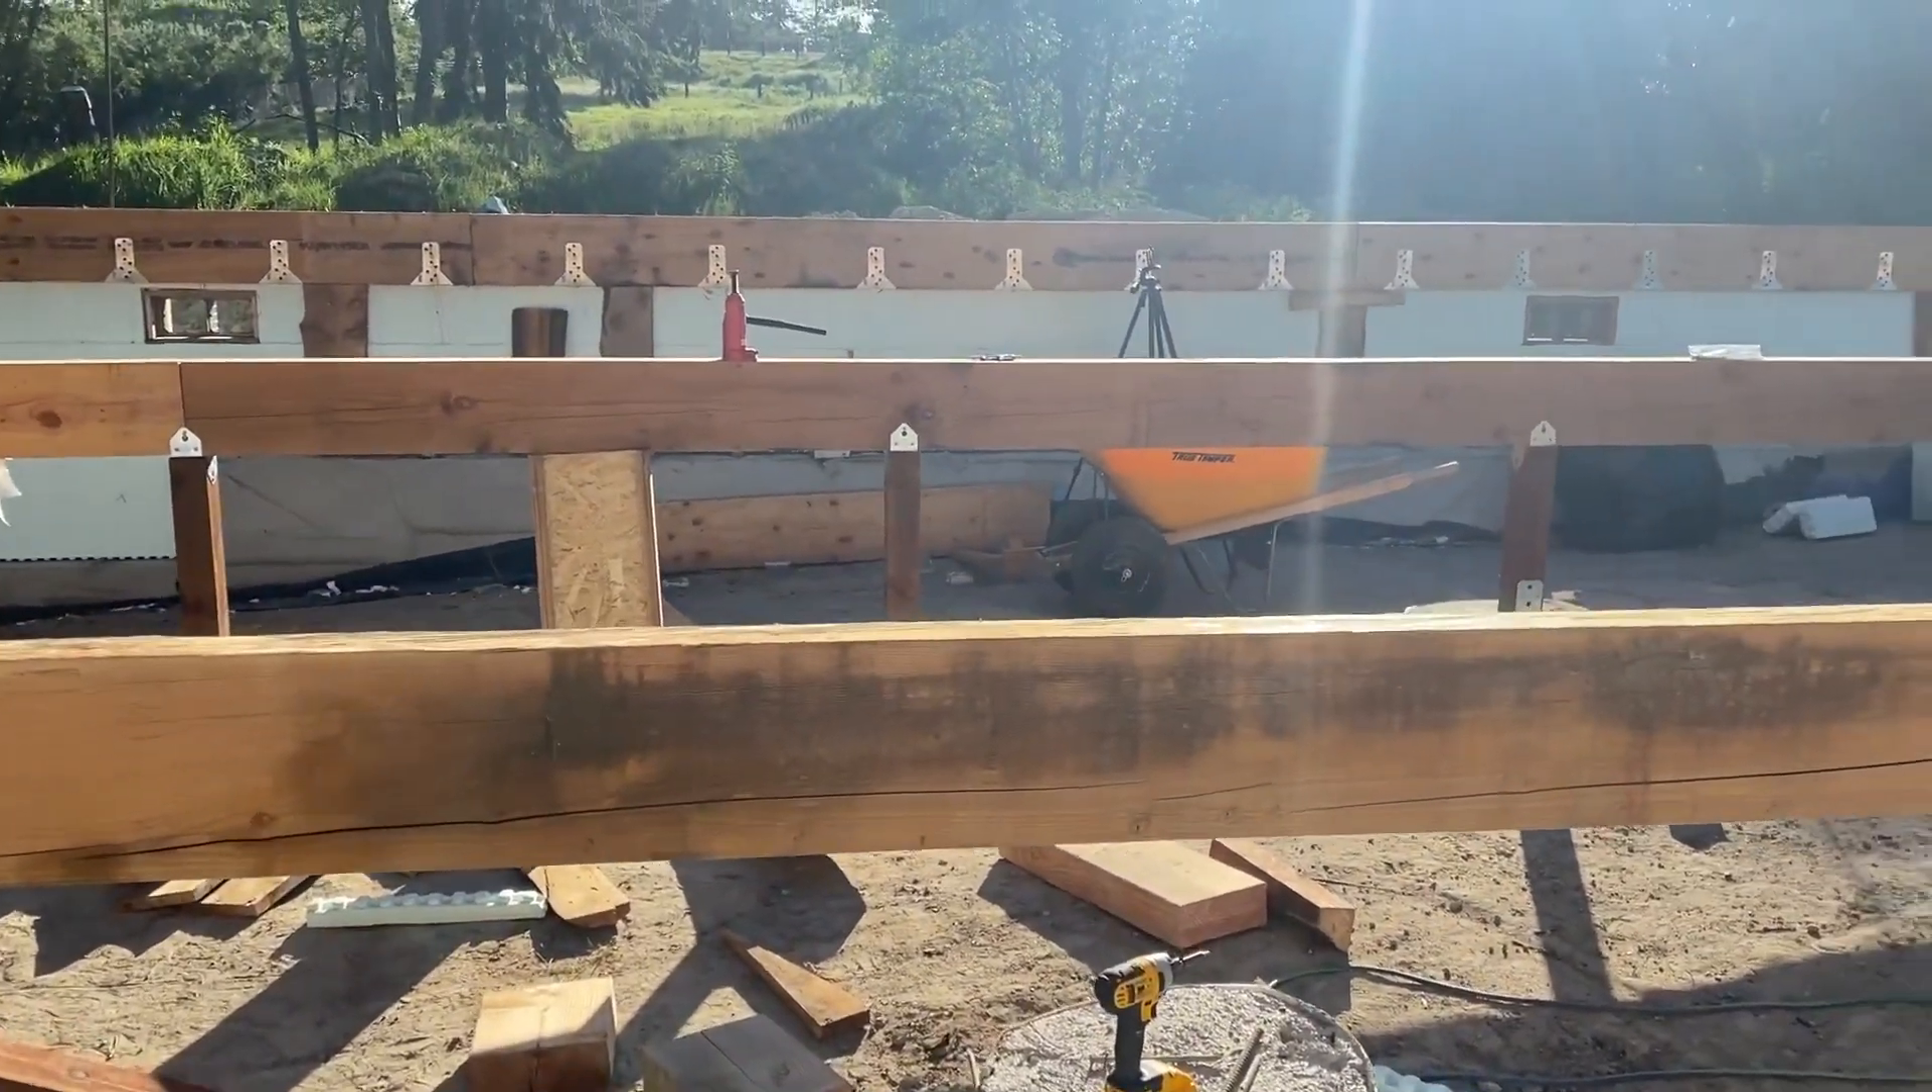See I have one row of posts and beams all installed and I'm working on this row.